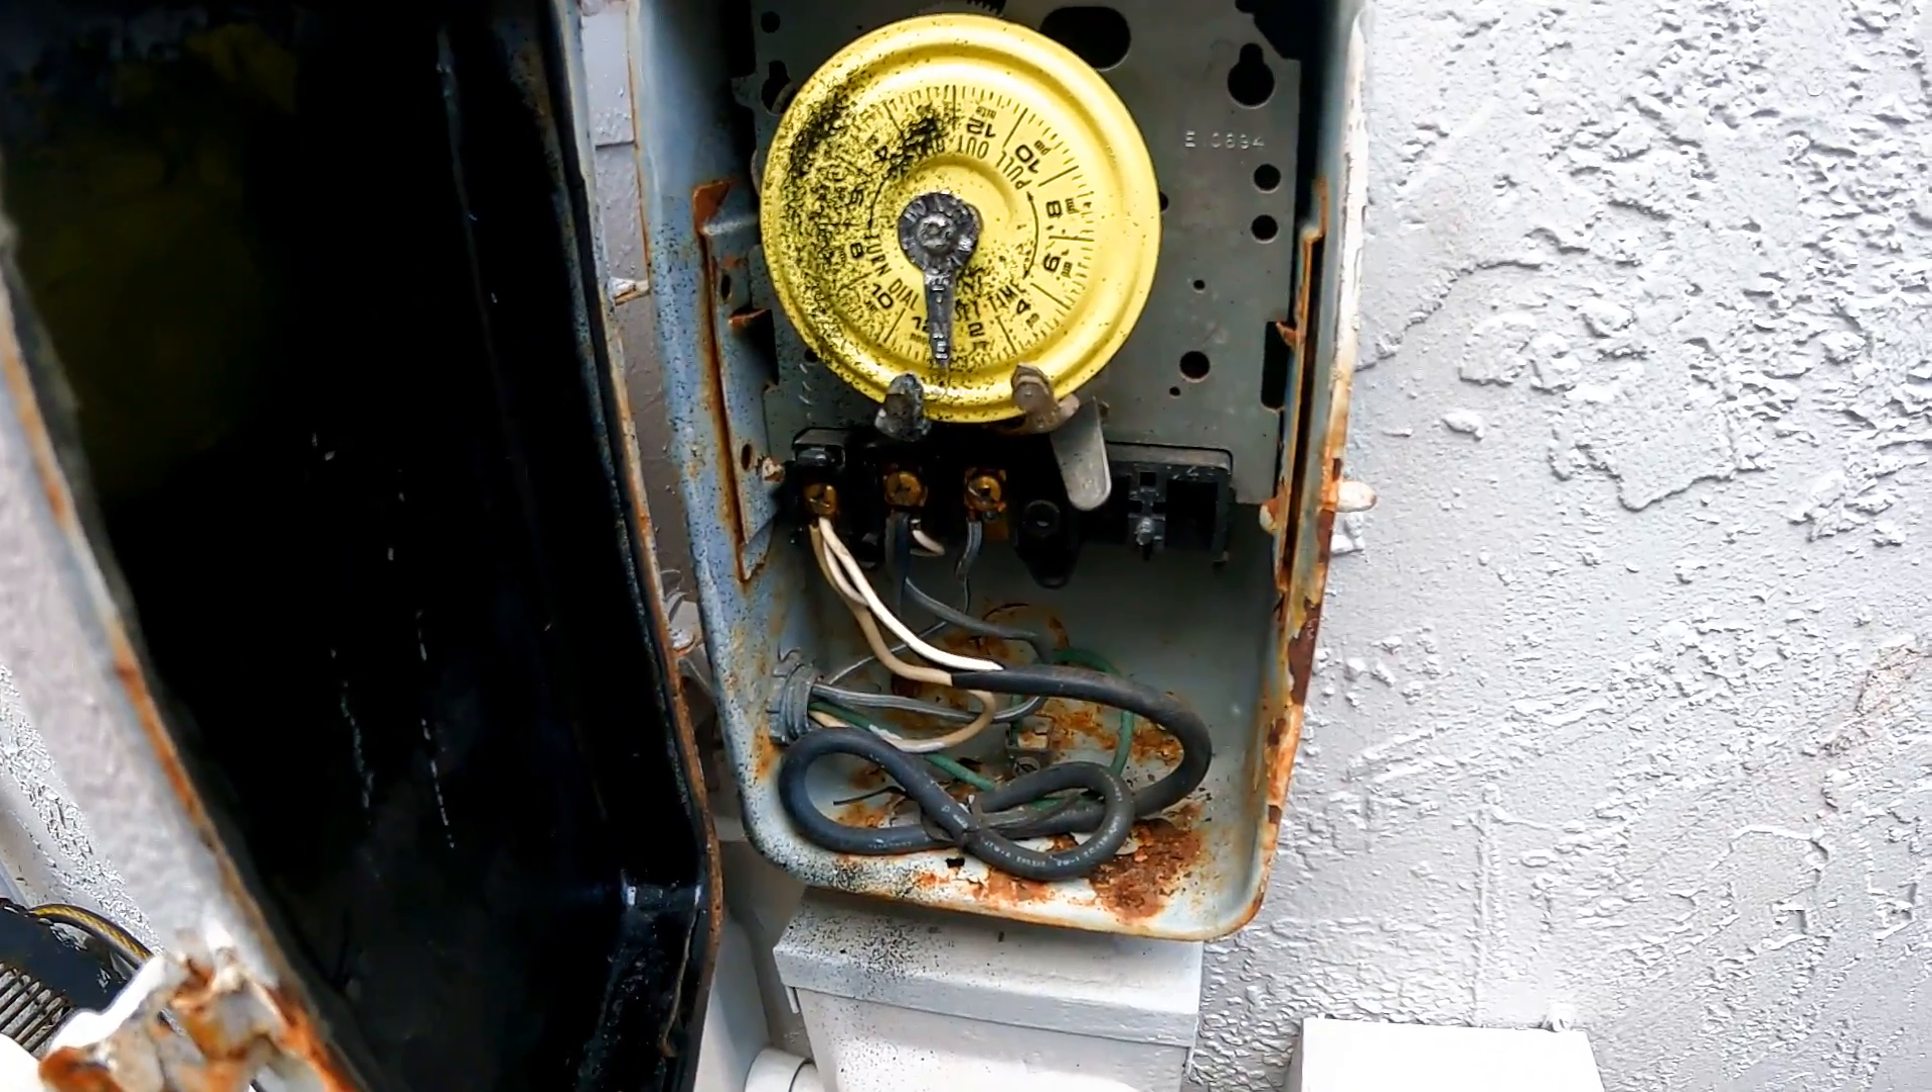And all 3 wire terminals are now exposed.